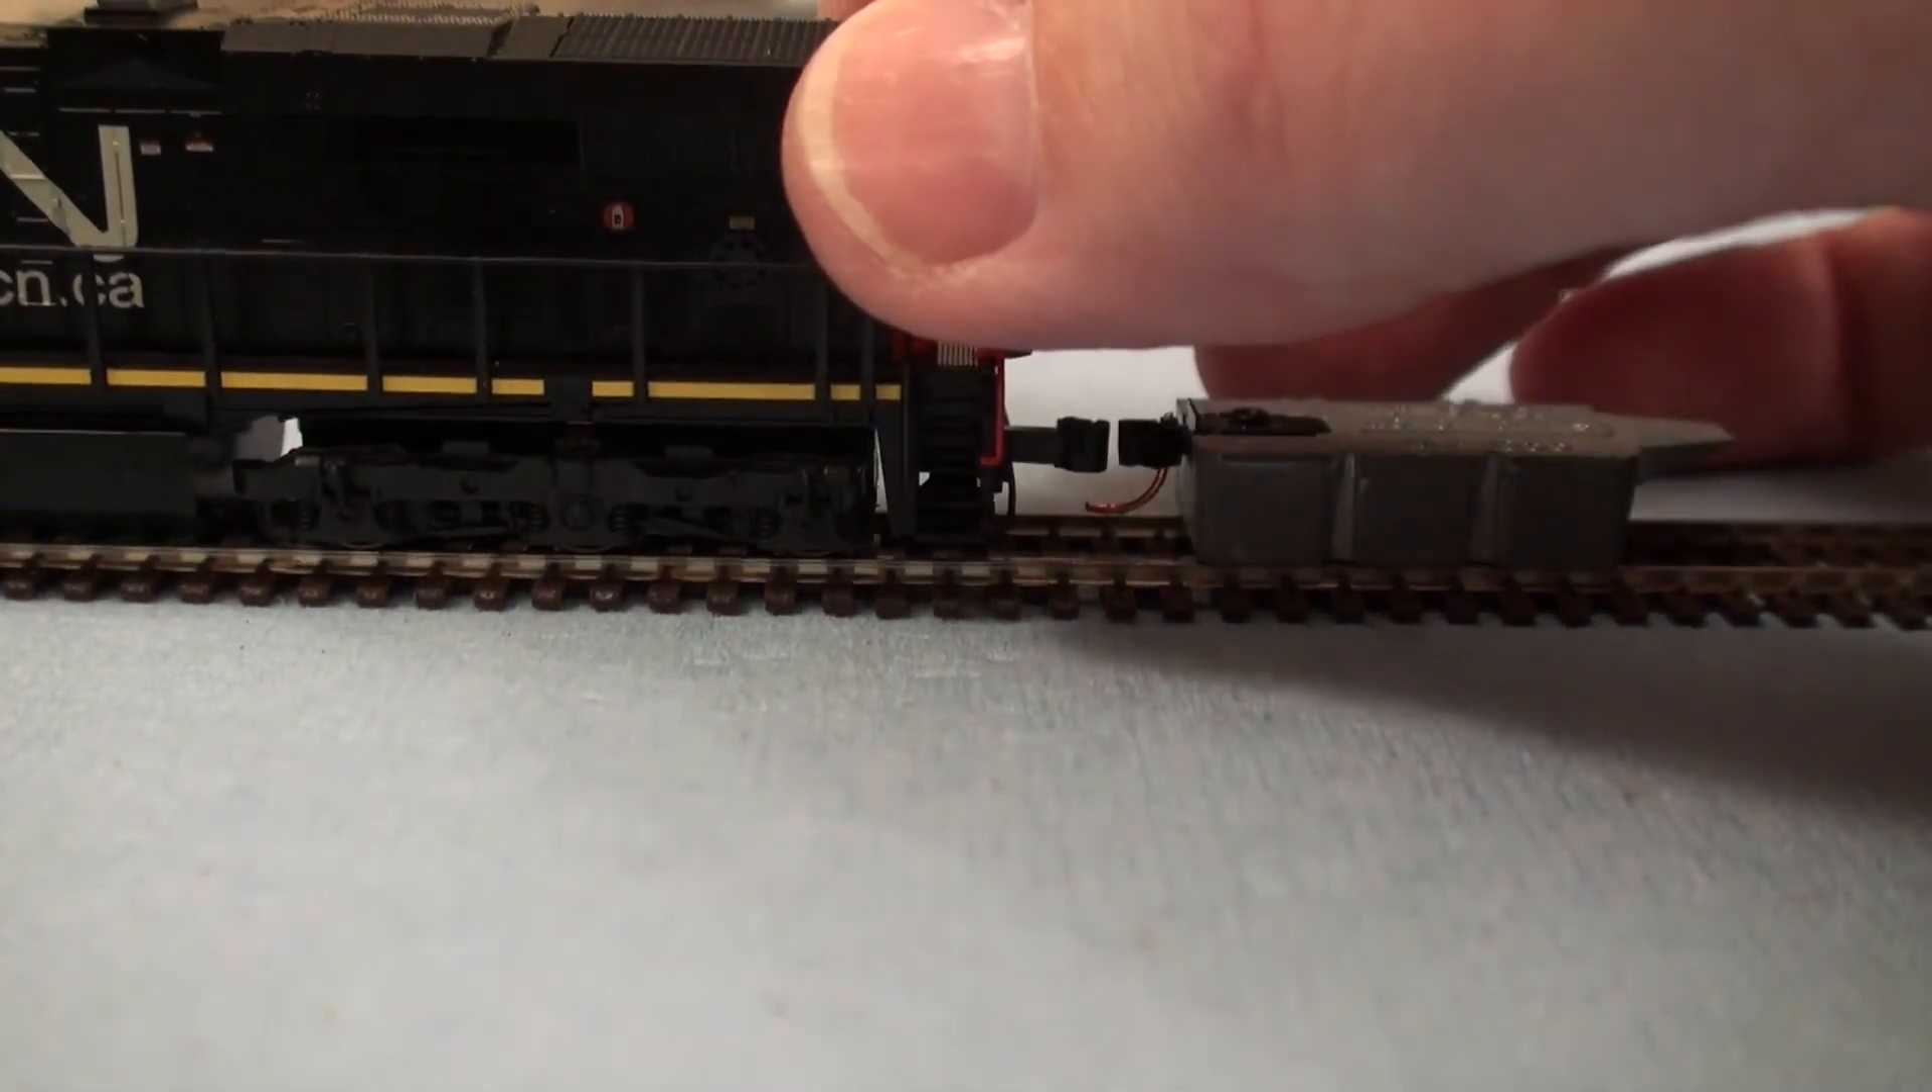Like okay so you can see here those couplers line up perfectly and that's what you need.